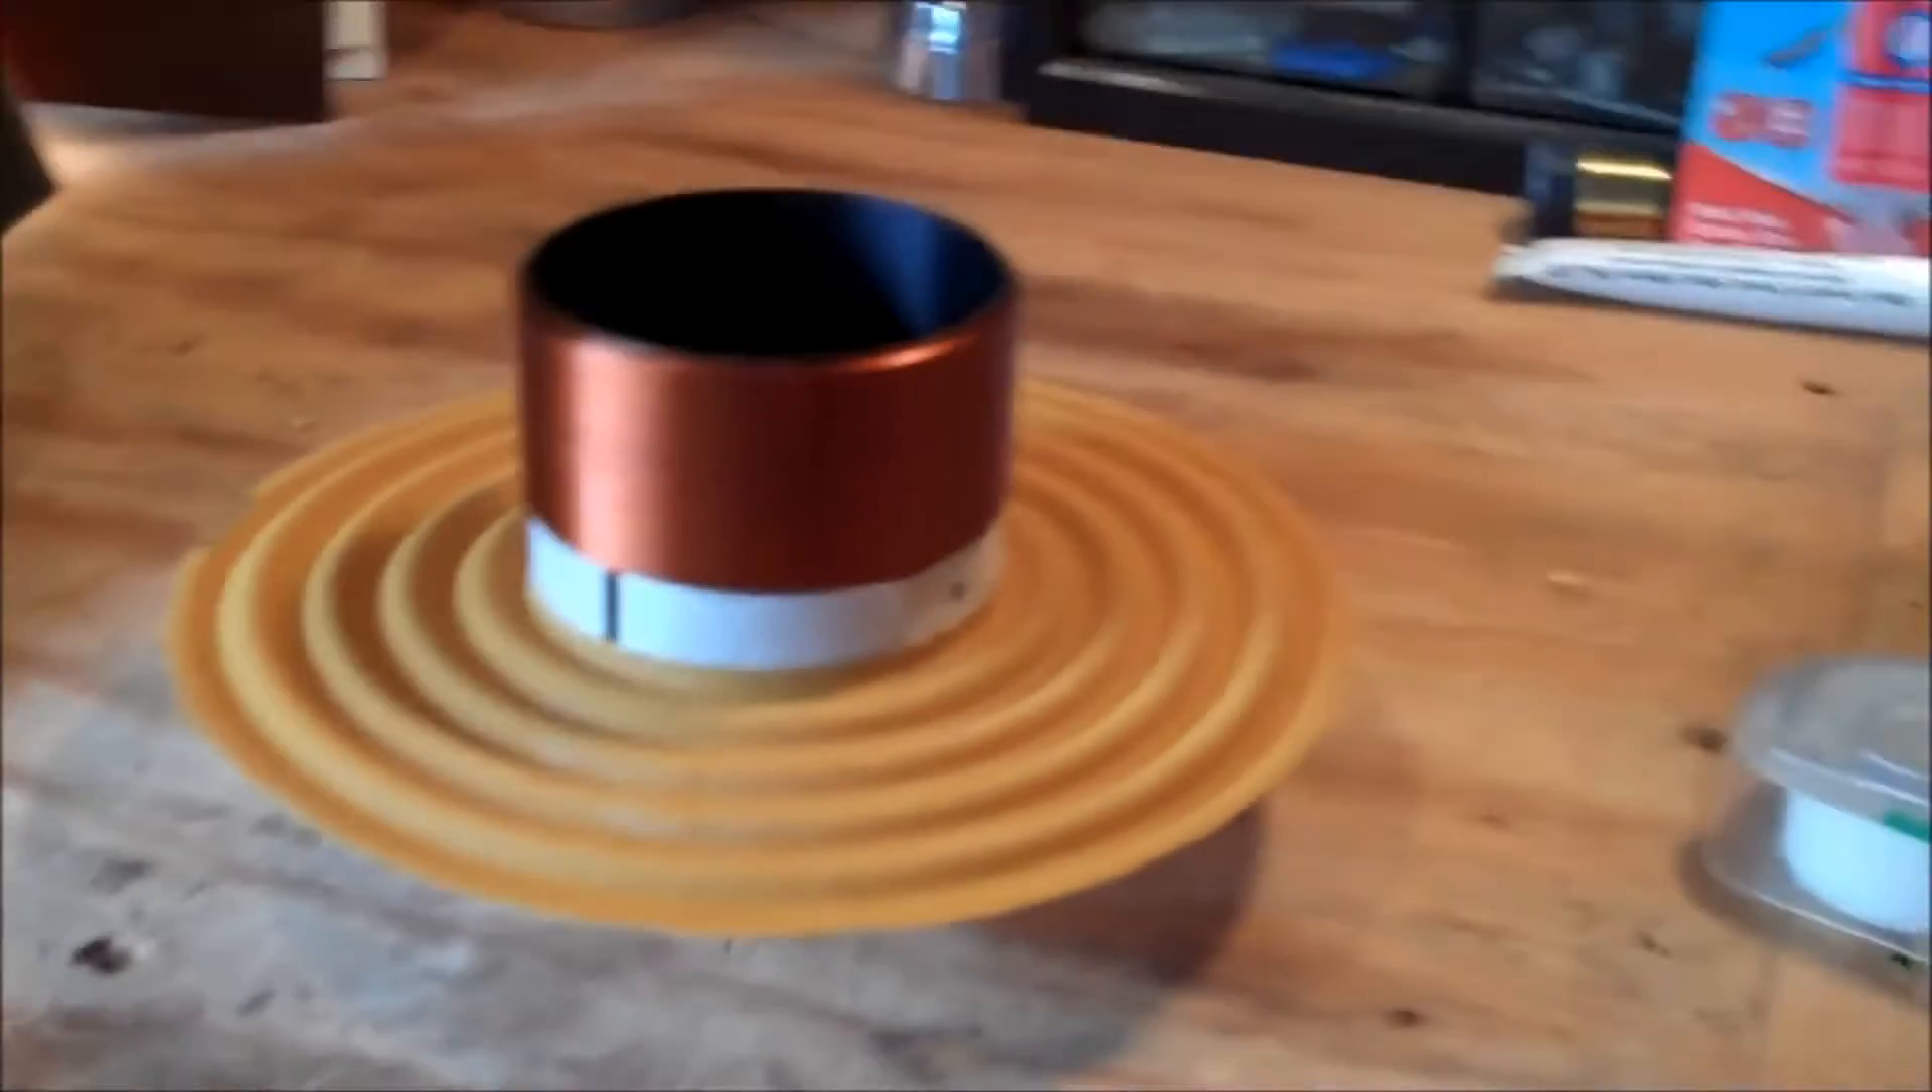I've got the spider lined up where we want it. On the voice coil.